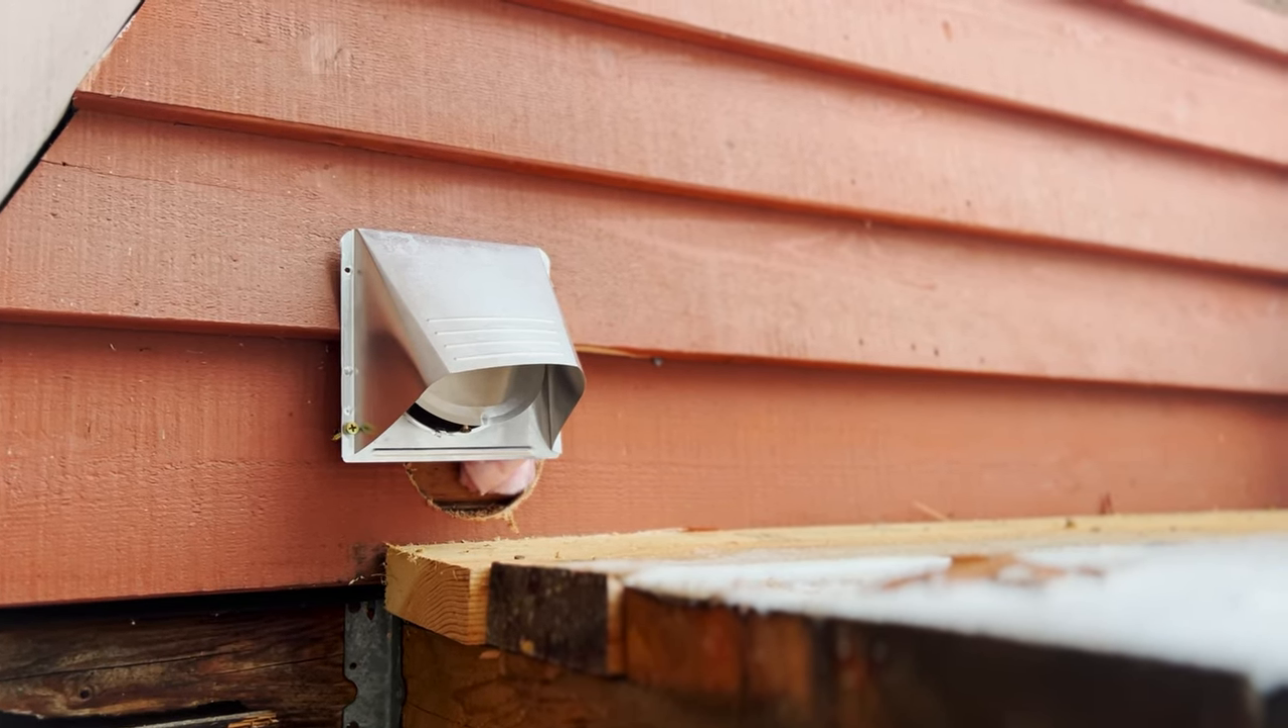Now you can see on mine, it's not perfect. I drilled my first one a little bit too low. I wasn't accounting for that piece of wood at the bottom.